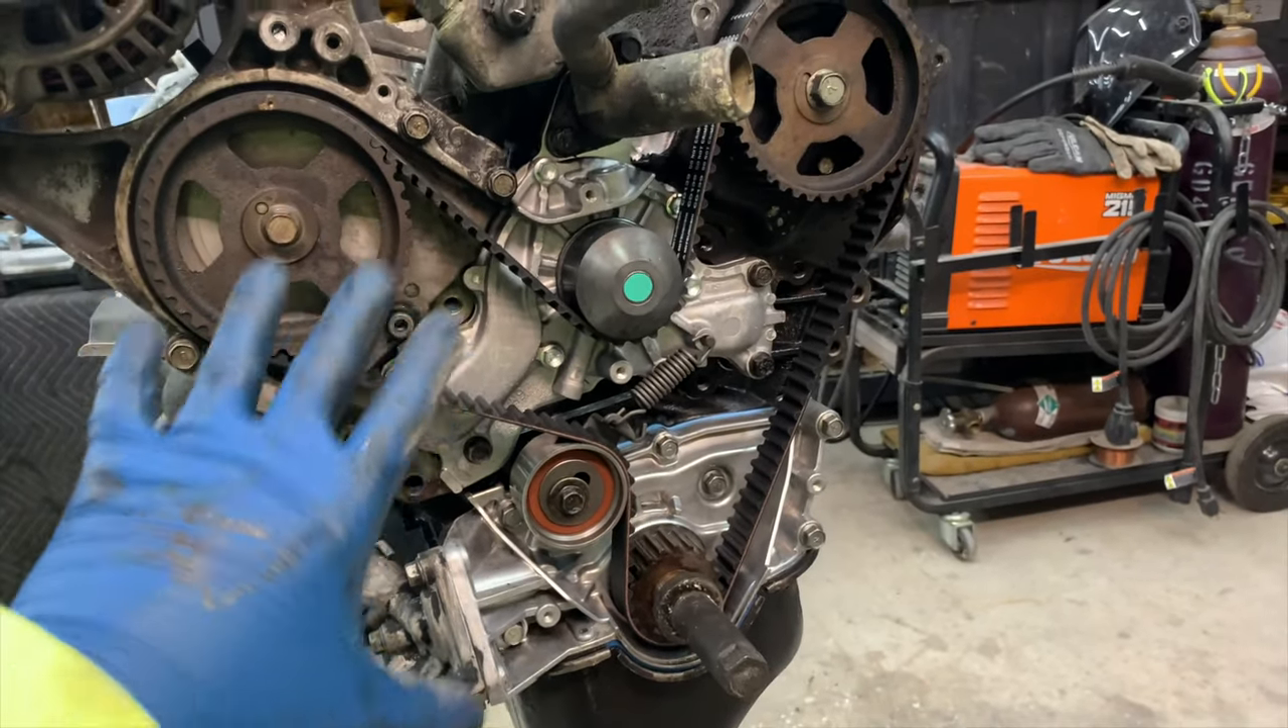All right timing belt is on.